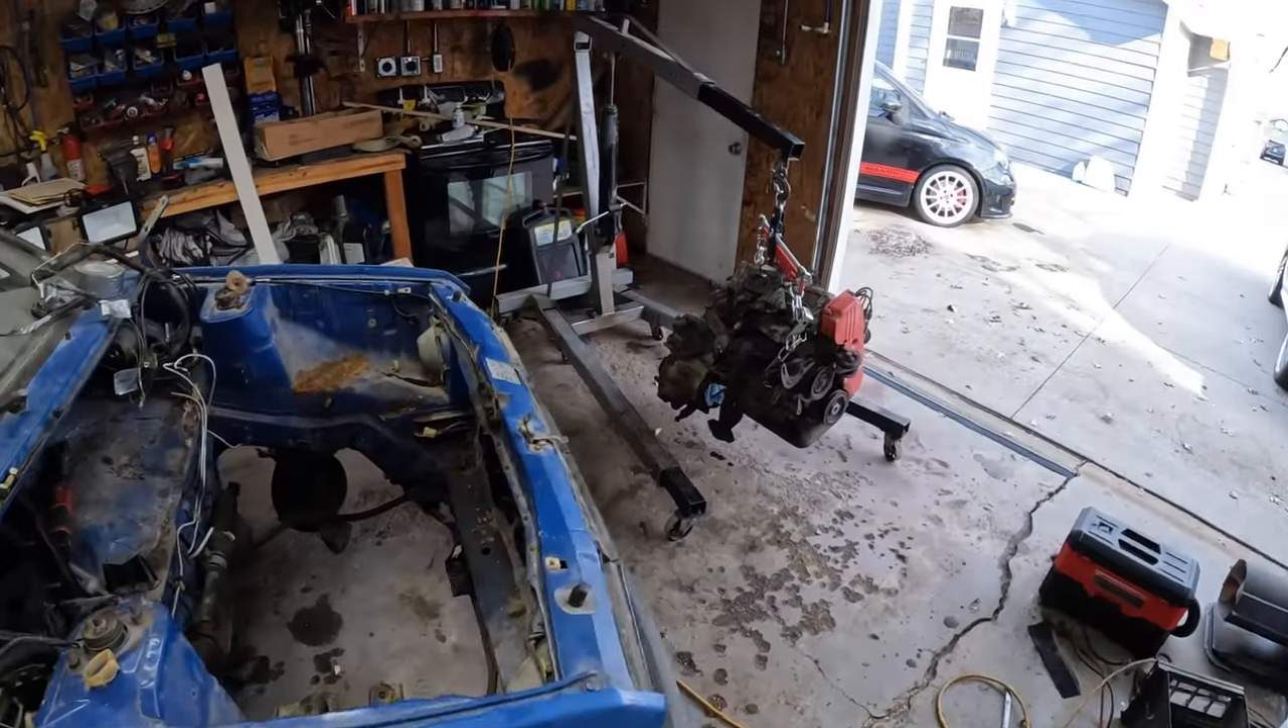So I have to lower my car down. I got the motor out.